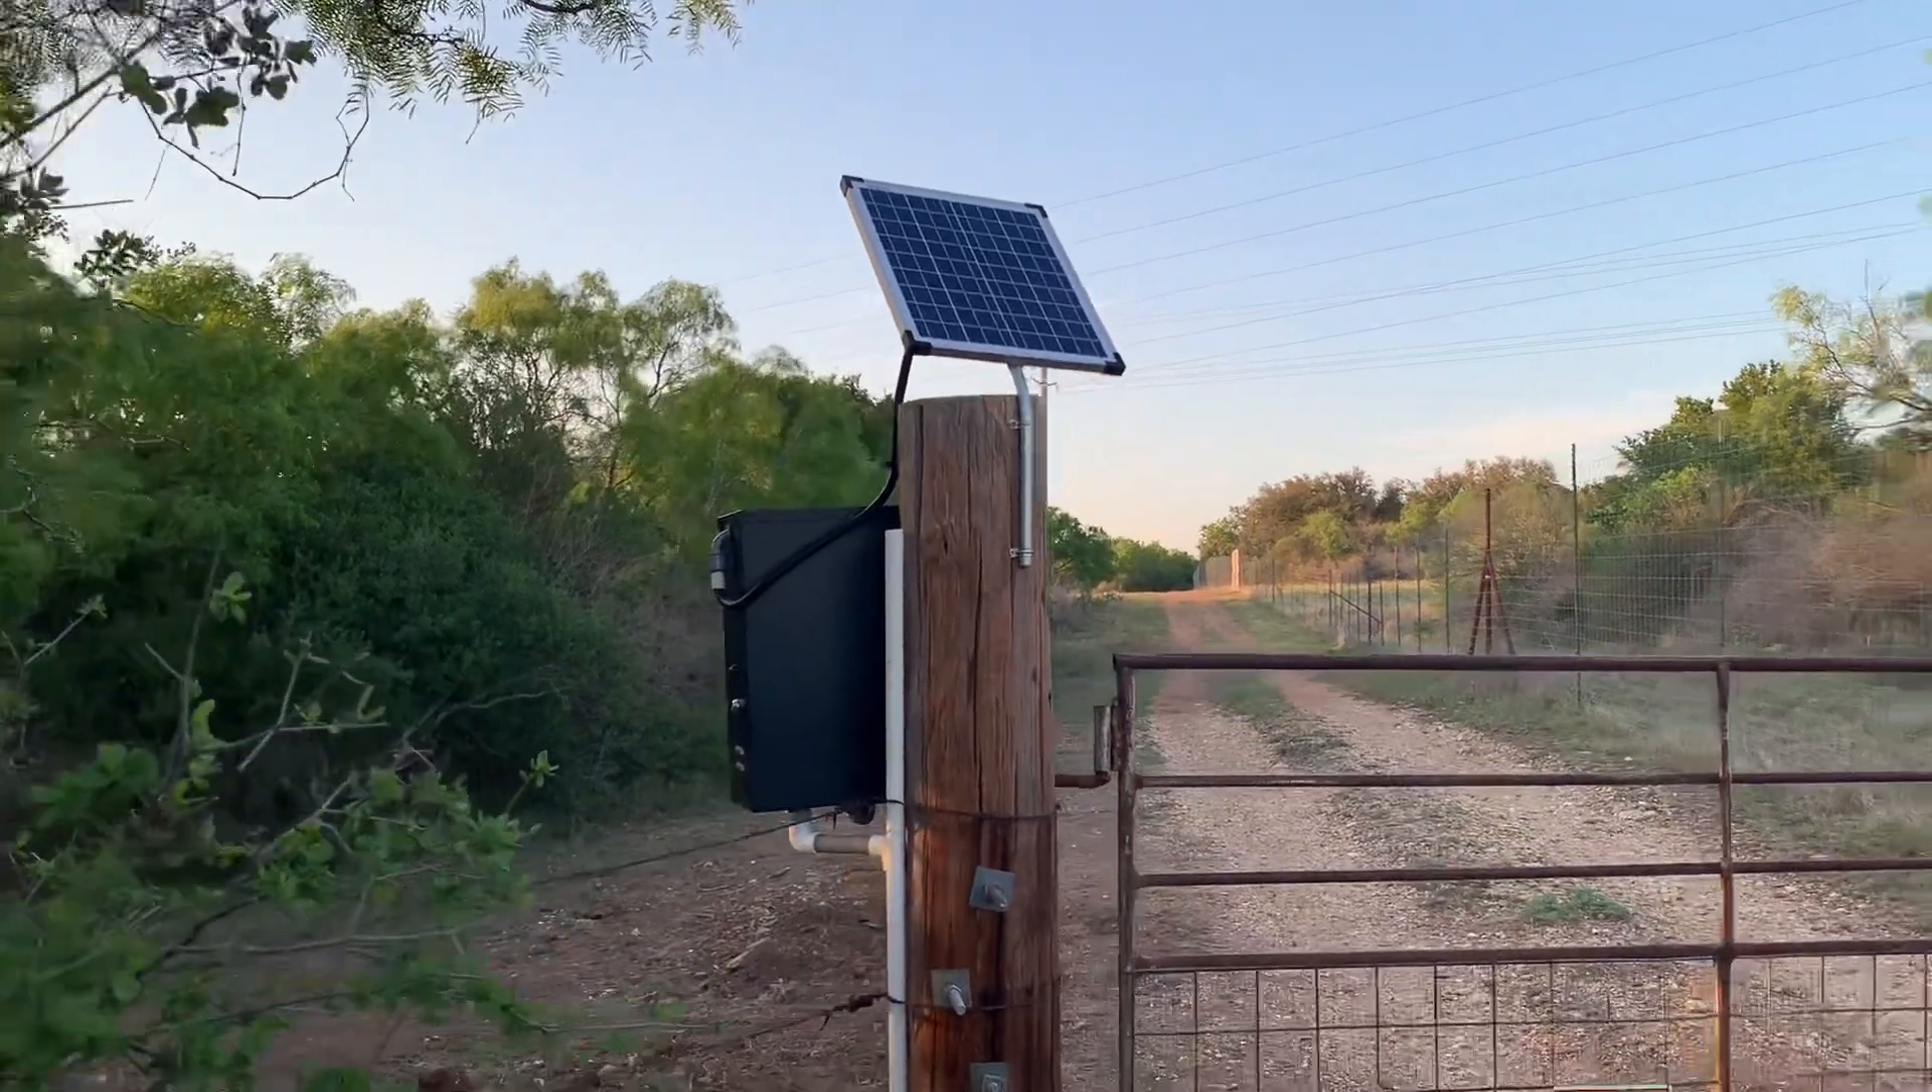I got the solar panel attached to the post.